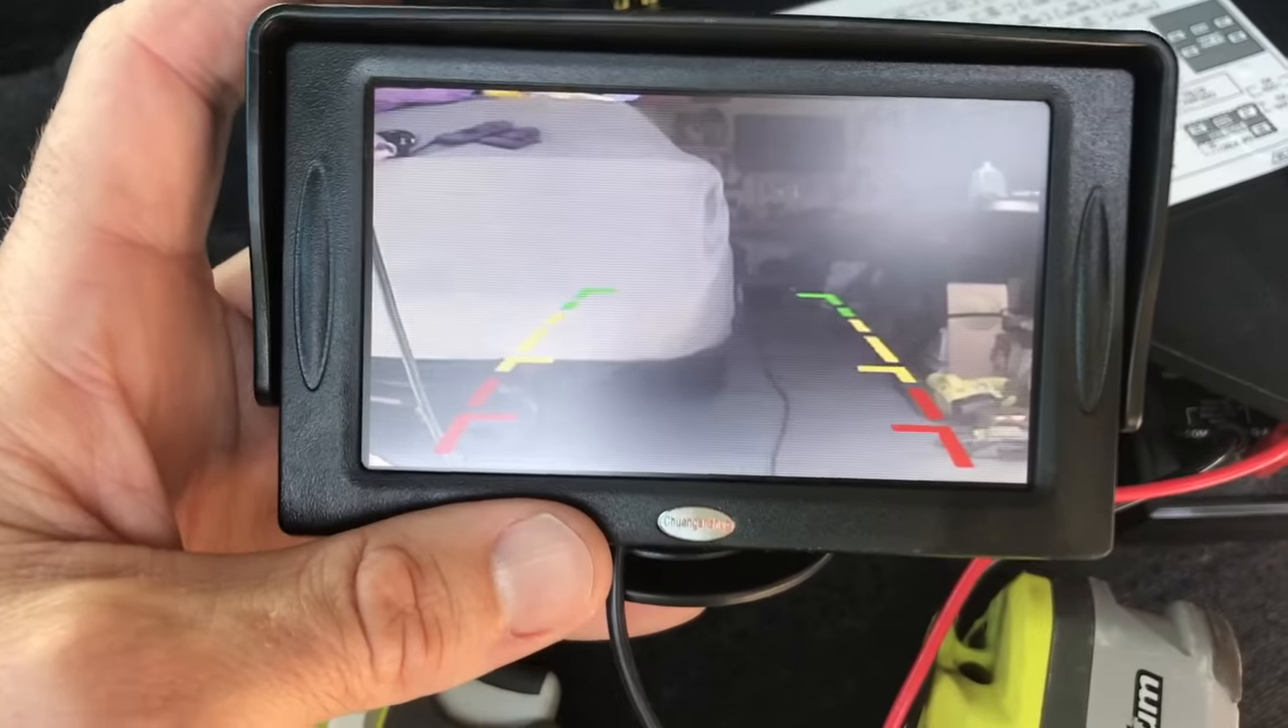Now we just need to tuck wires and get the monitor mounted.